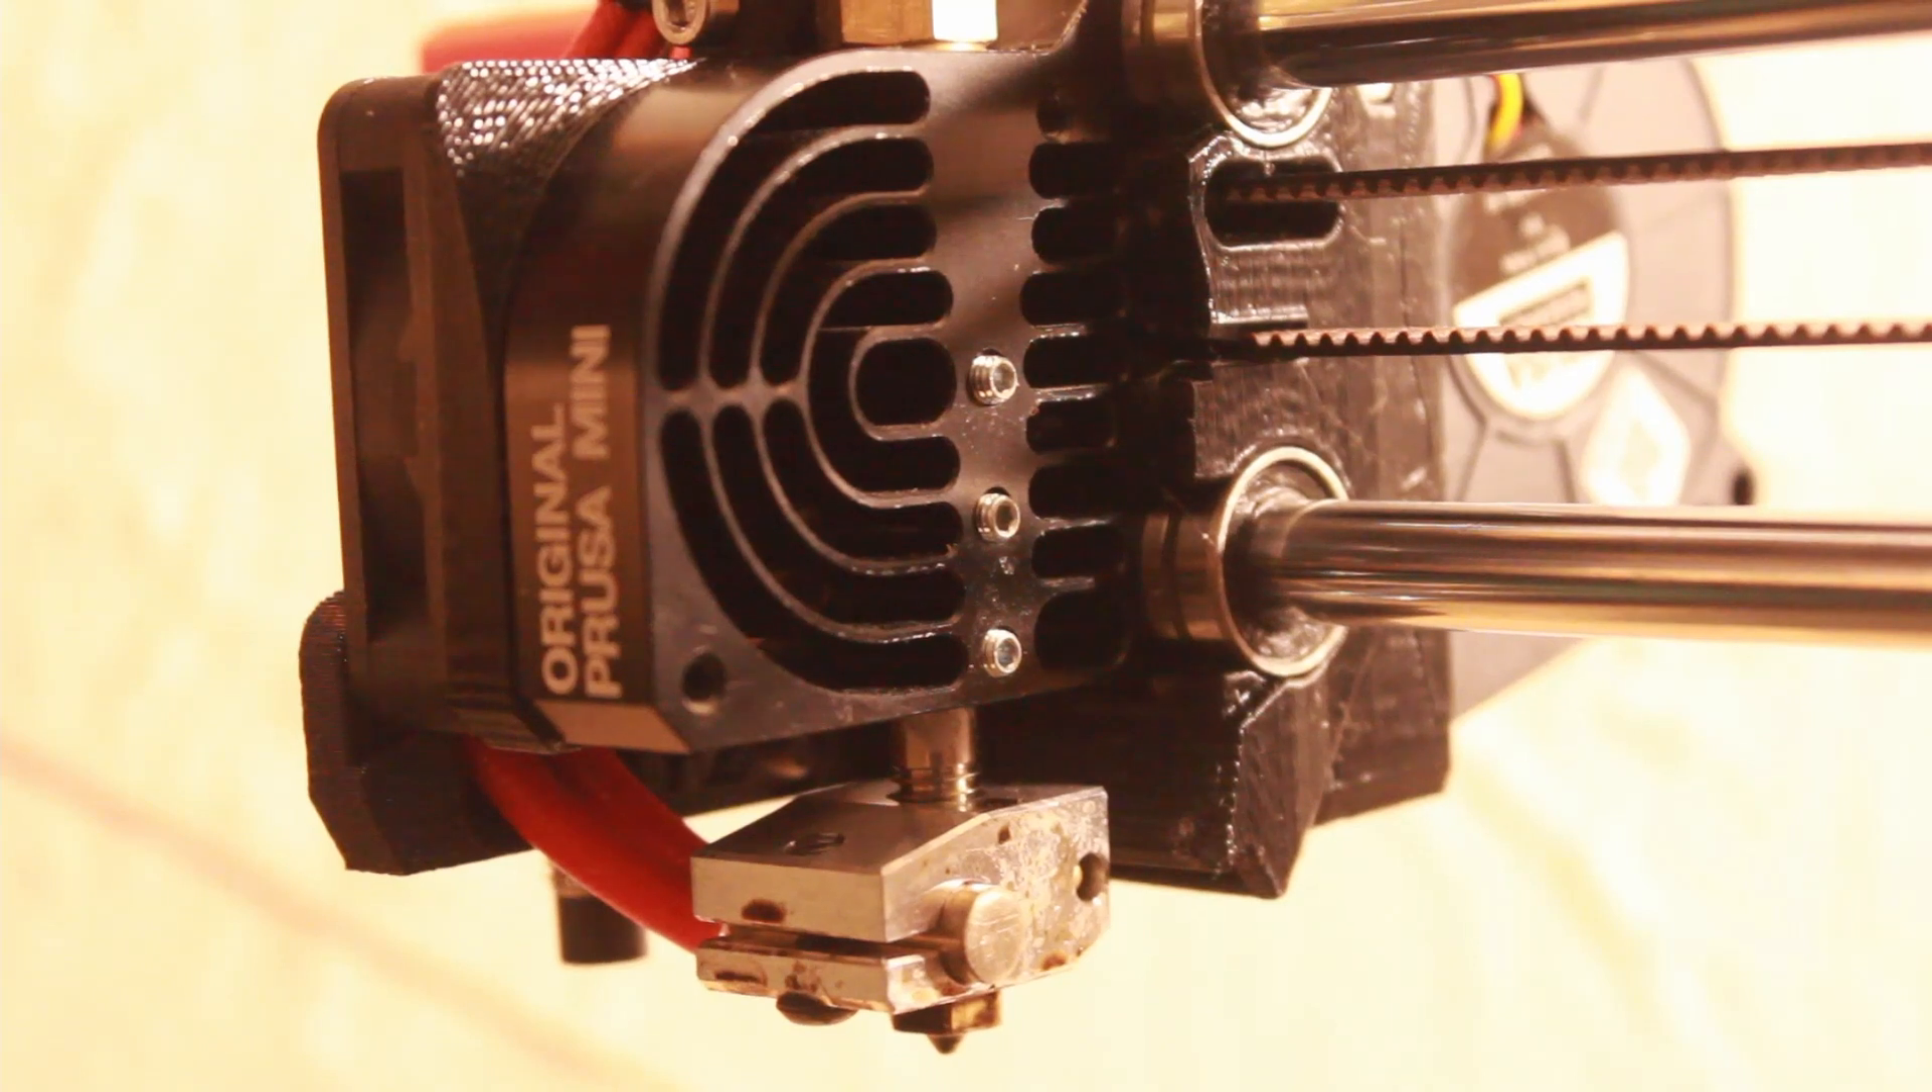So if you see, there's a large gap right there in between the heating element and the actual extrusion head.